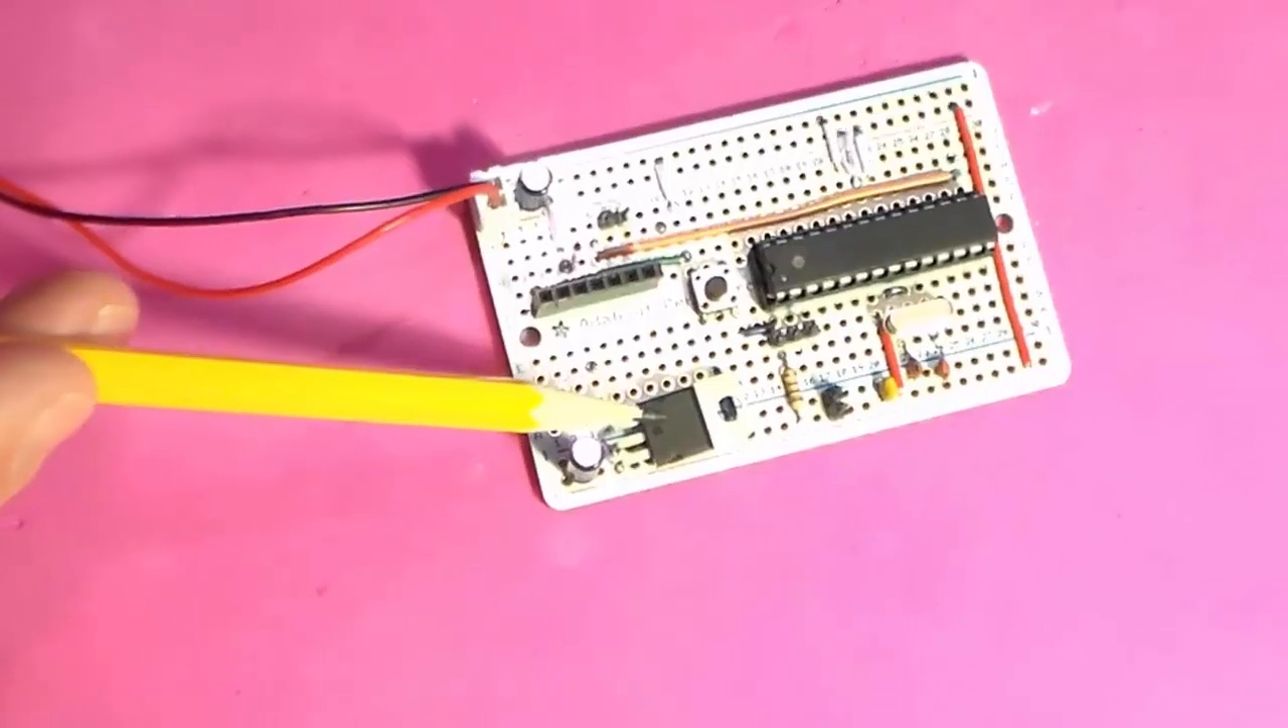I've installed a 7805 voltage regulator chip down here on the bottom of the board.